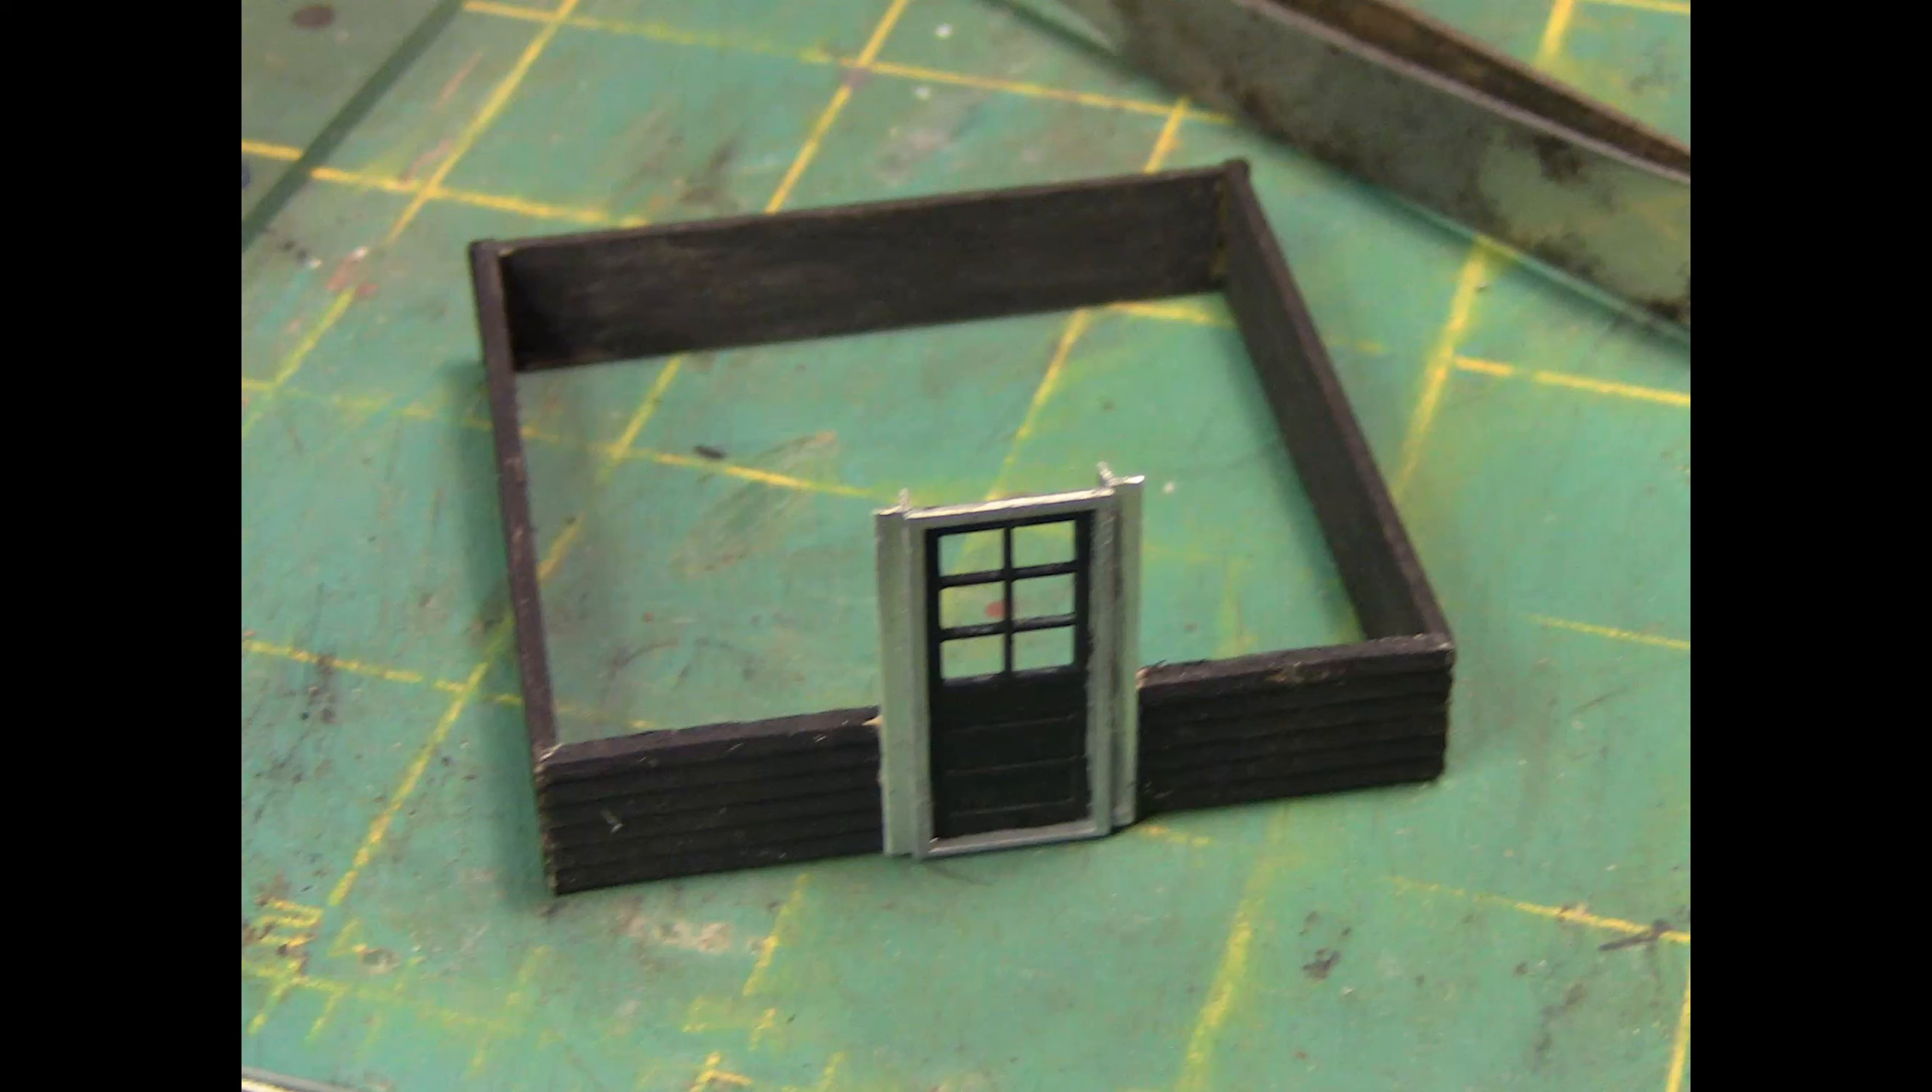Now we still have corner boards and, you know, a few things to add to this, but that's the basic bottom part of the wall for the upper structure at this point.